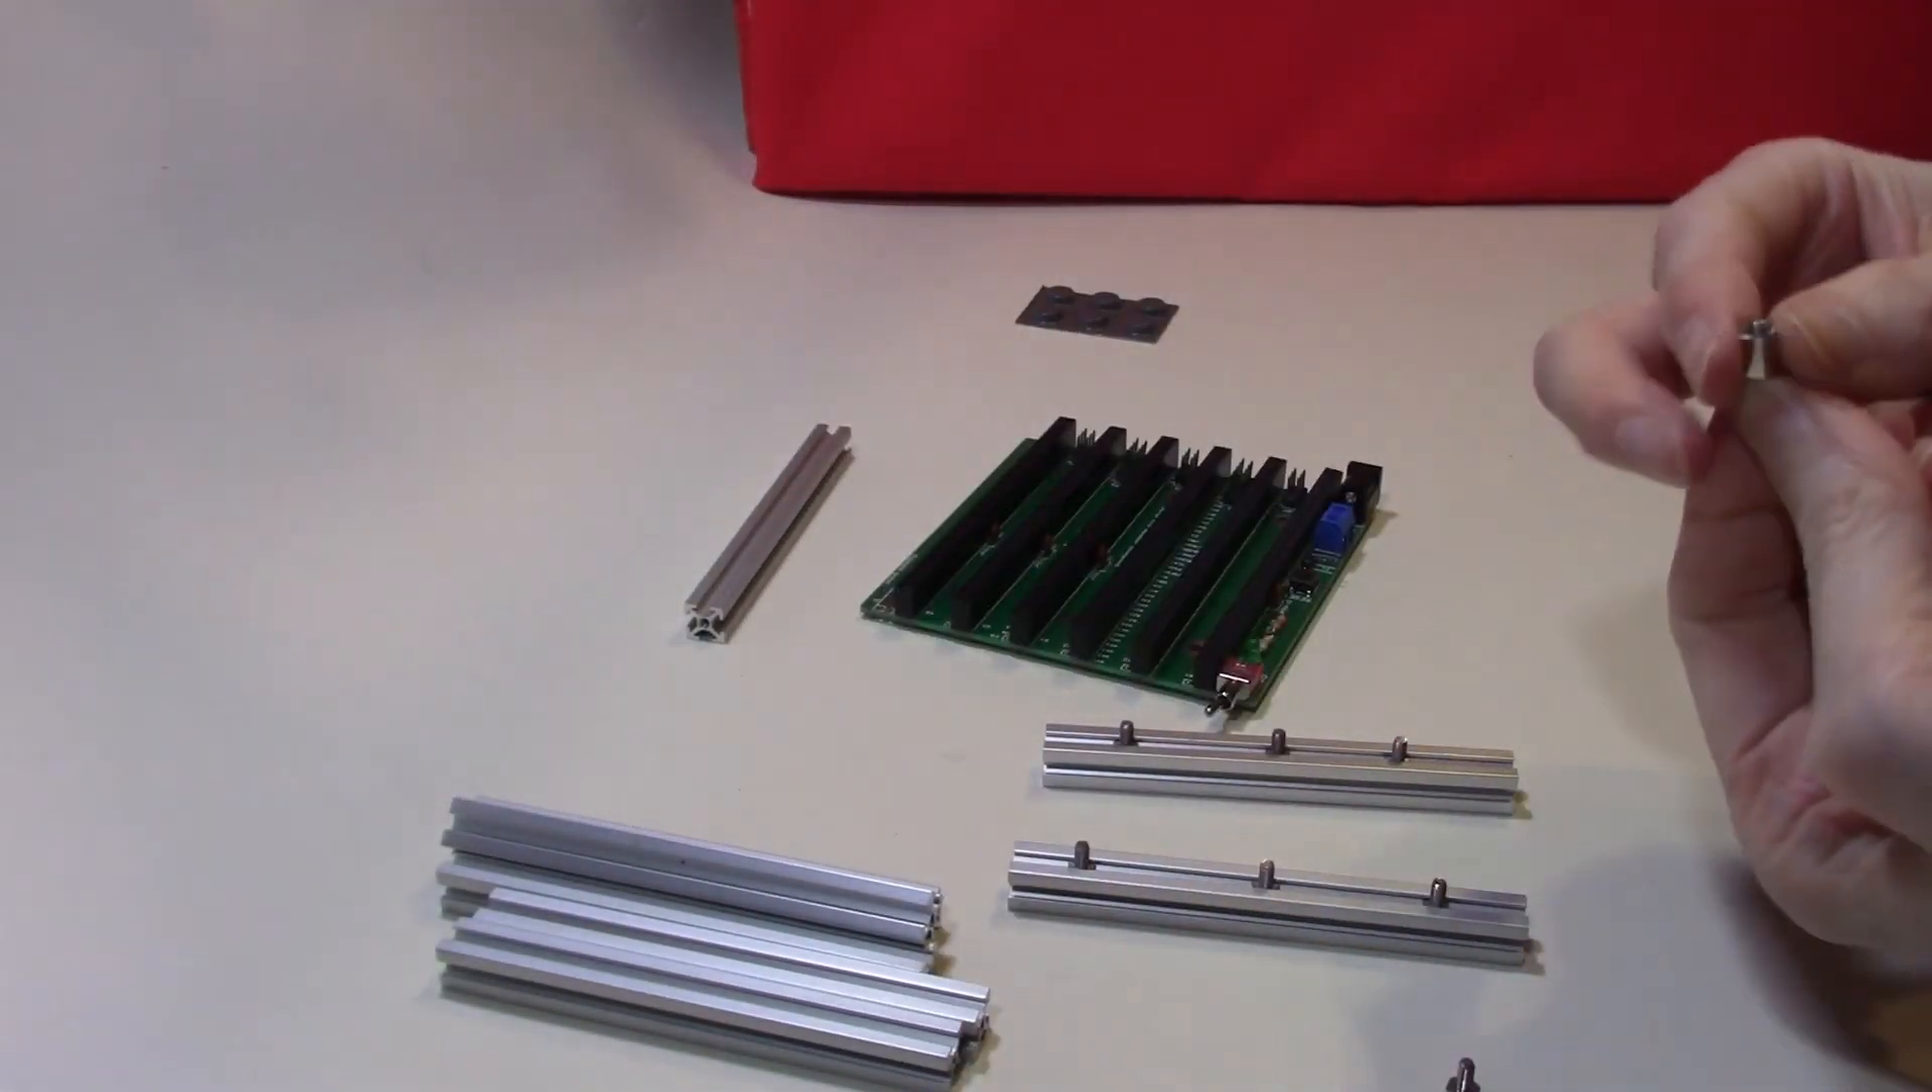So we have three bolts slid in to each of these struts.